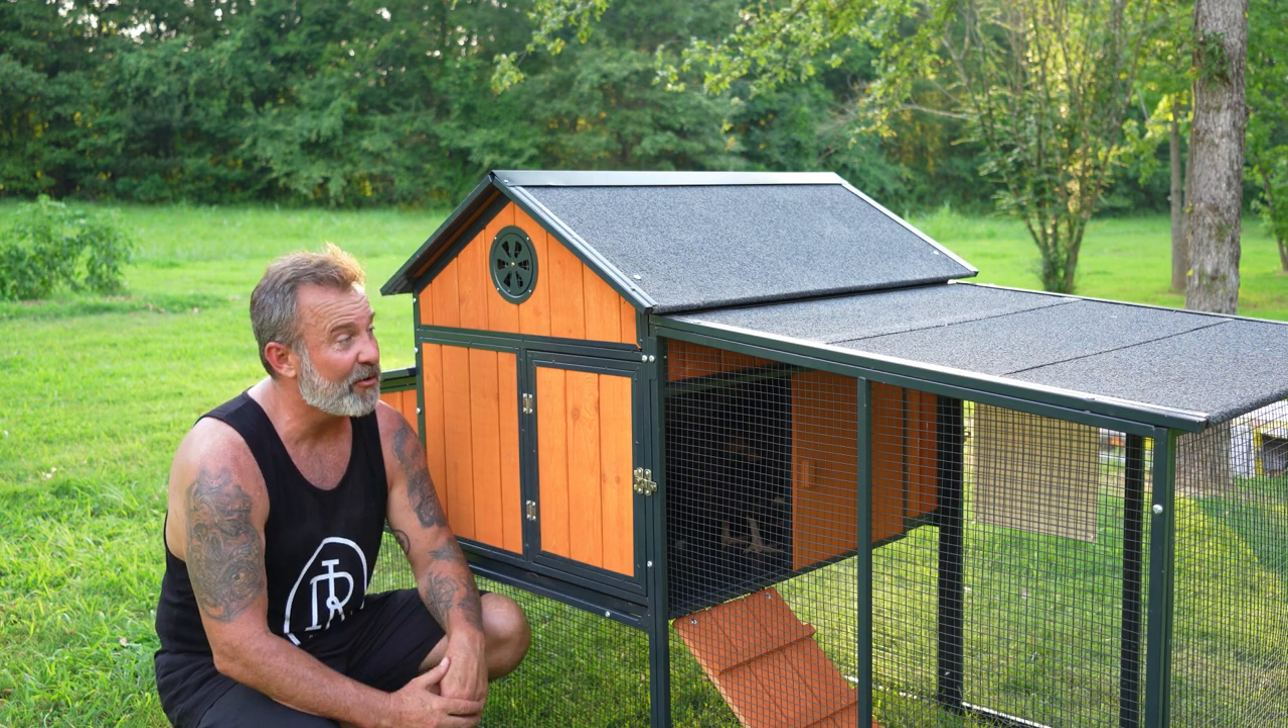We've got our hutch fully assembled.